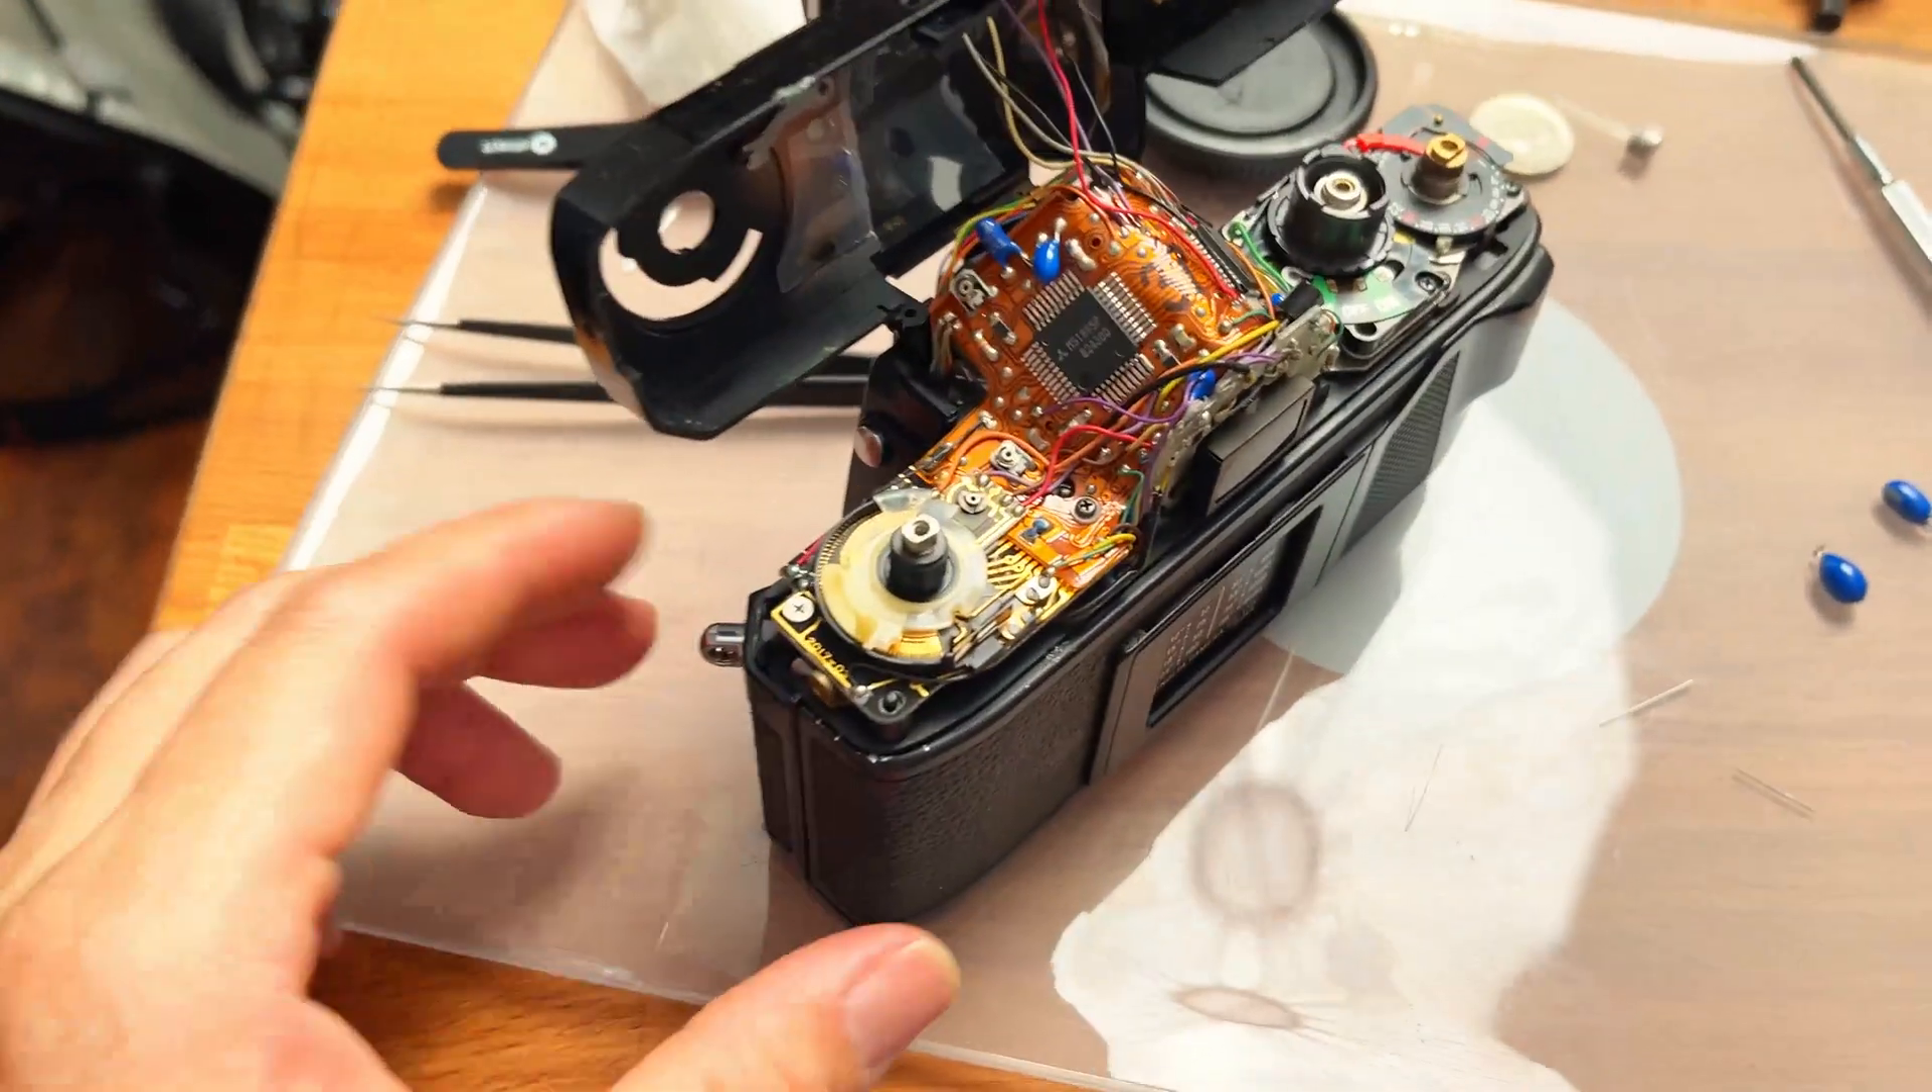So i took the top off.